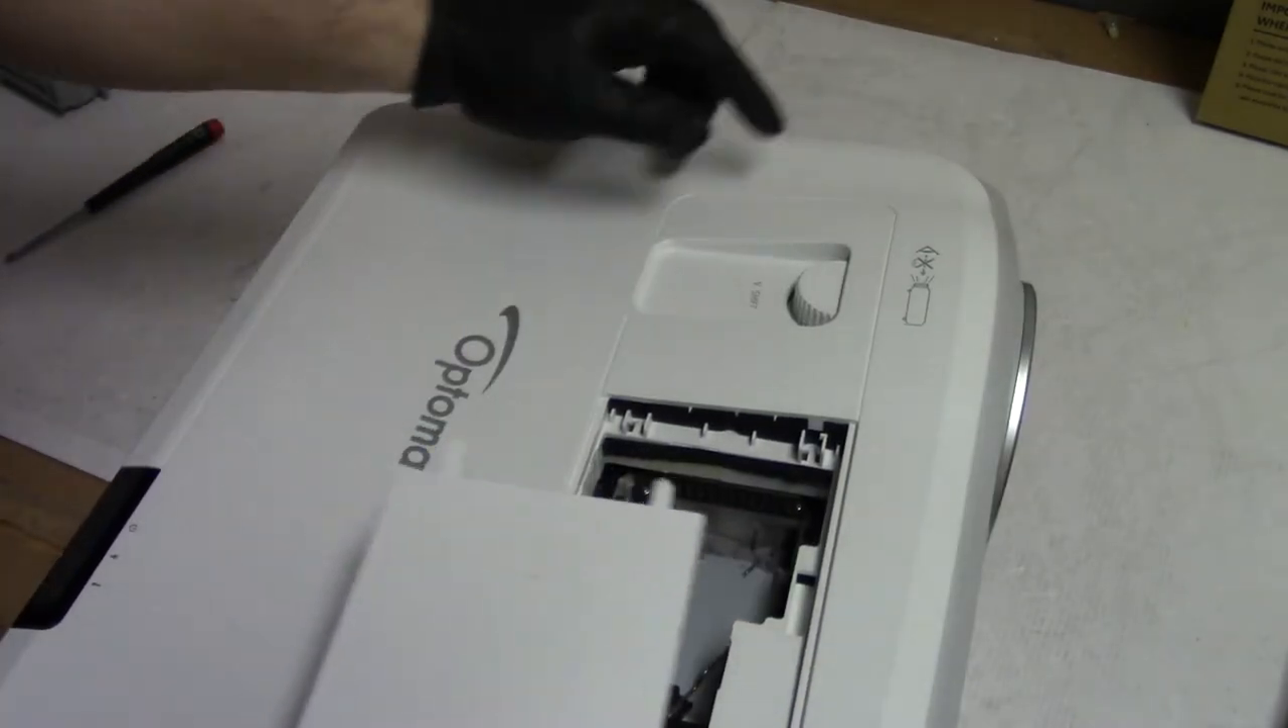Now we just need to put the door back on and then I will wipe it down and we'll give it a final test.